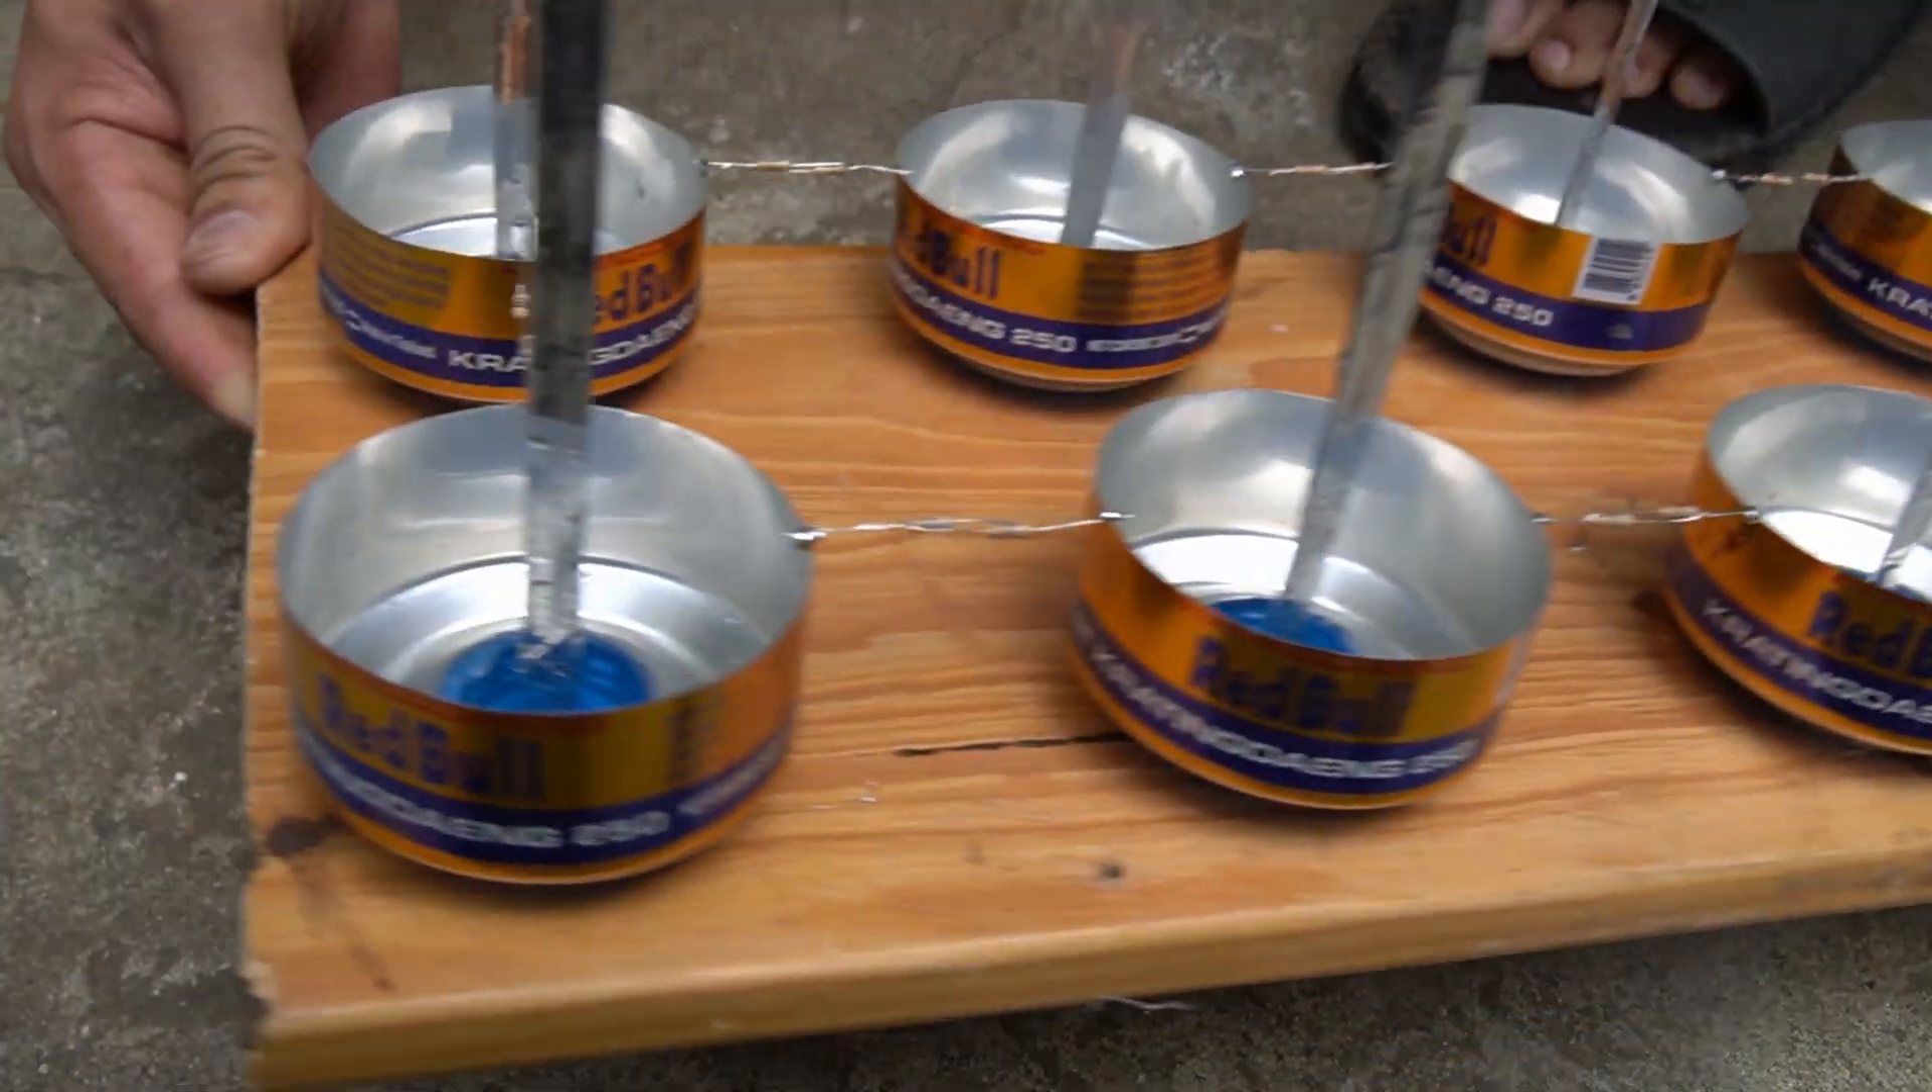After a while, I was able to connect all the can bottoms together.